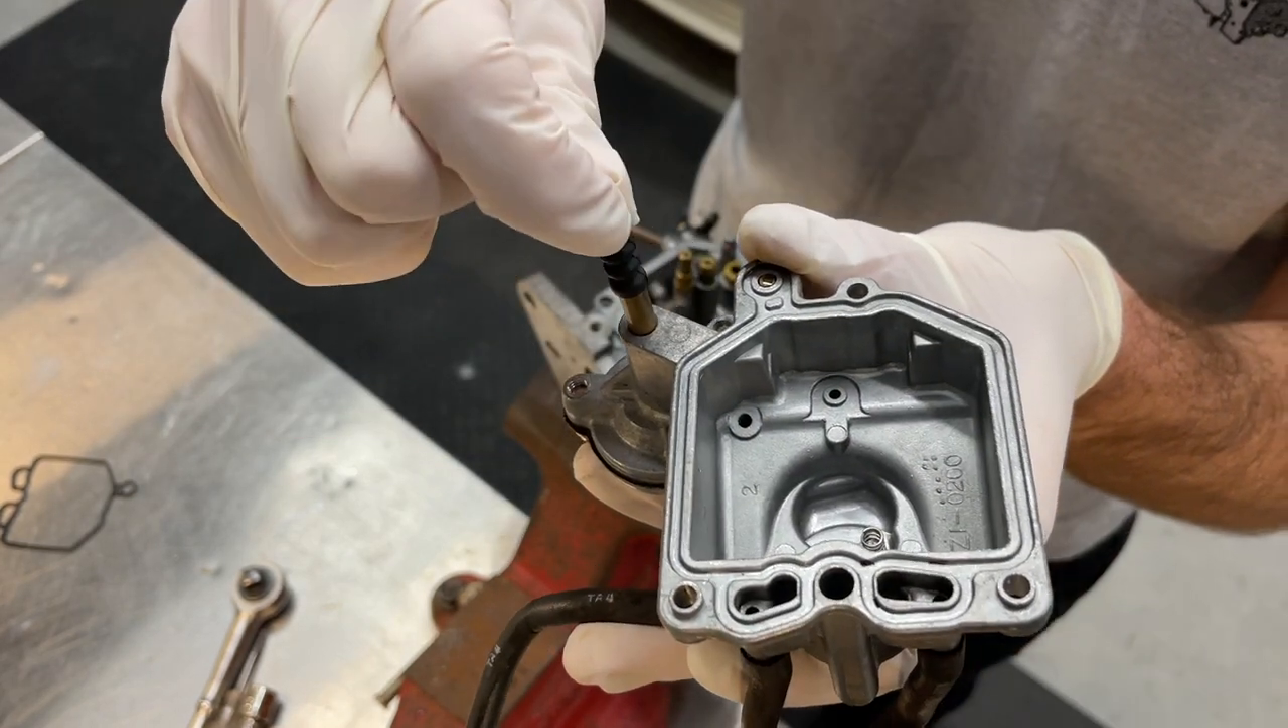I've removed the old gasket from the bowl.